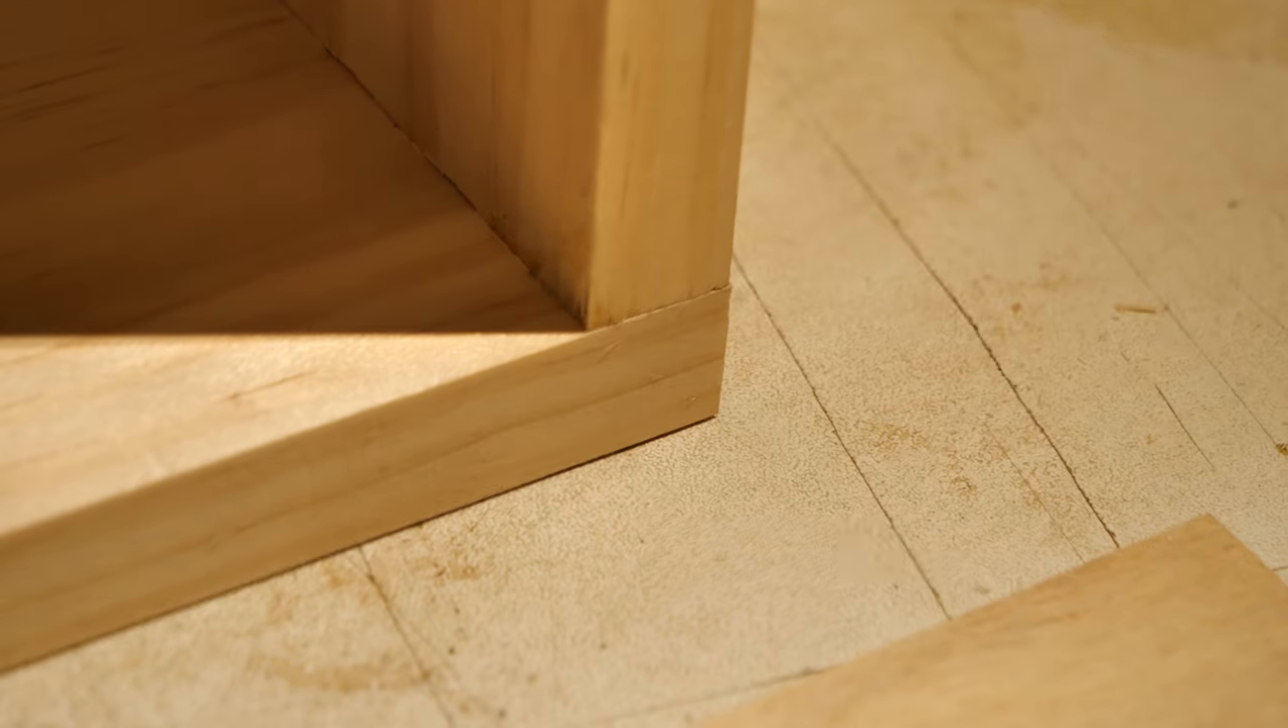But importantly, the rear joins are nice and flush. Everything lines up.